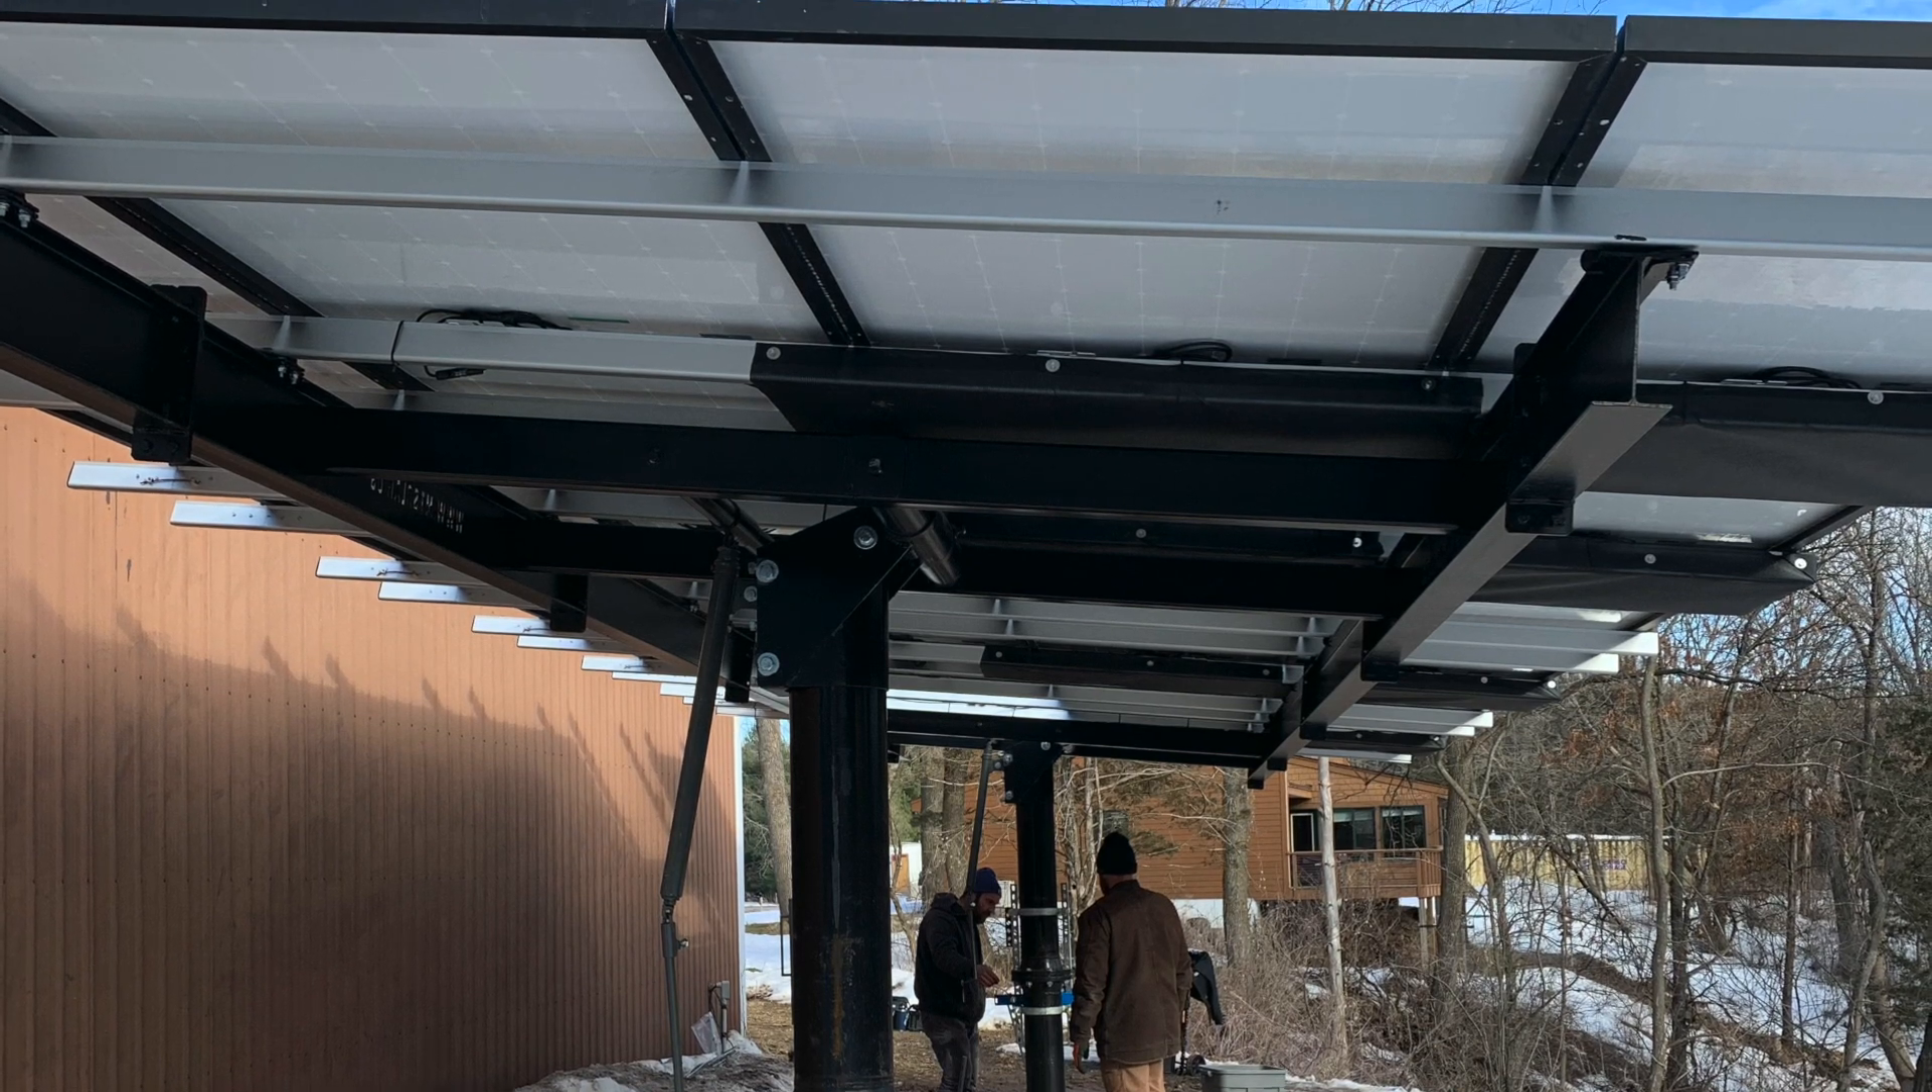Here's the solar array all pulled up into place.